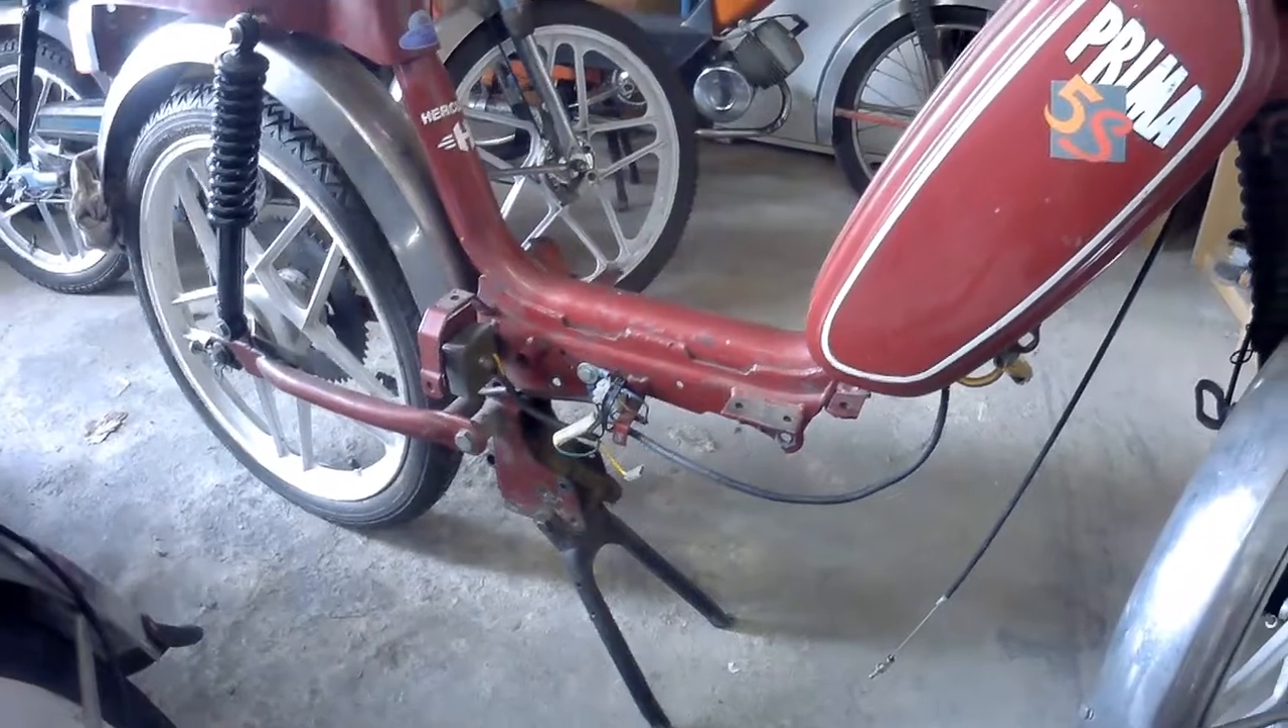Ja, also da fehlt aktuell der Motor.